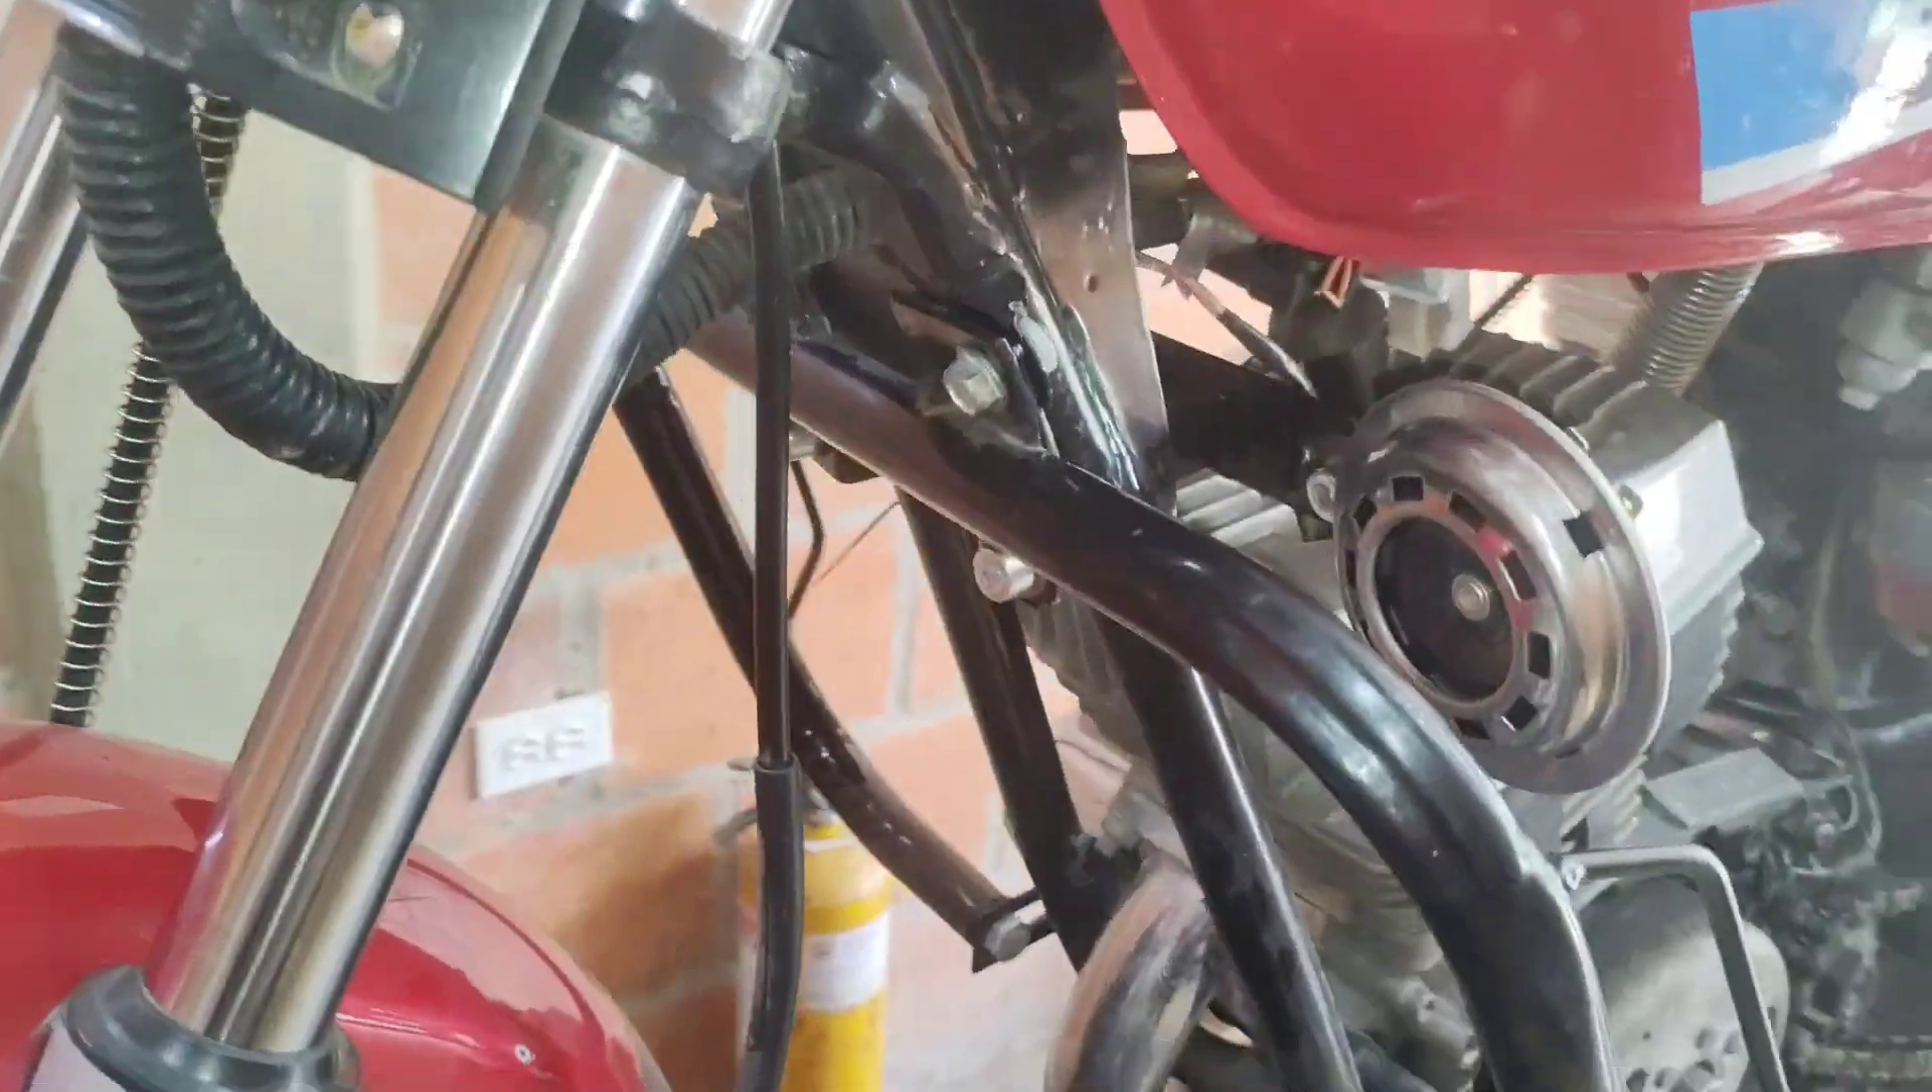Ya se puede apreciar como quedó aquí el pito montado.